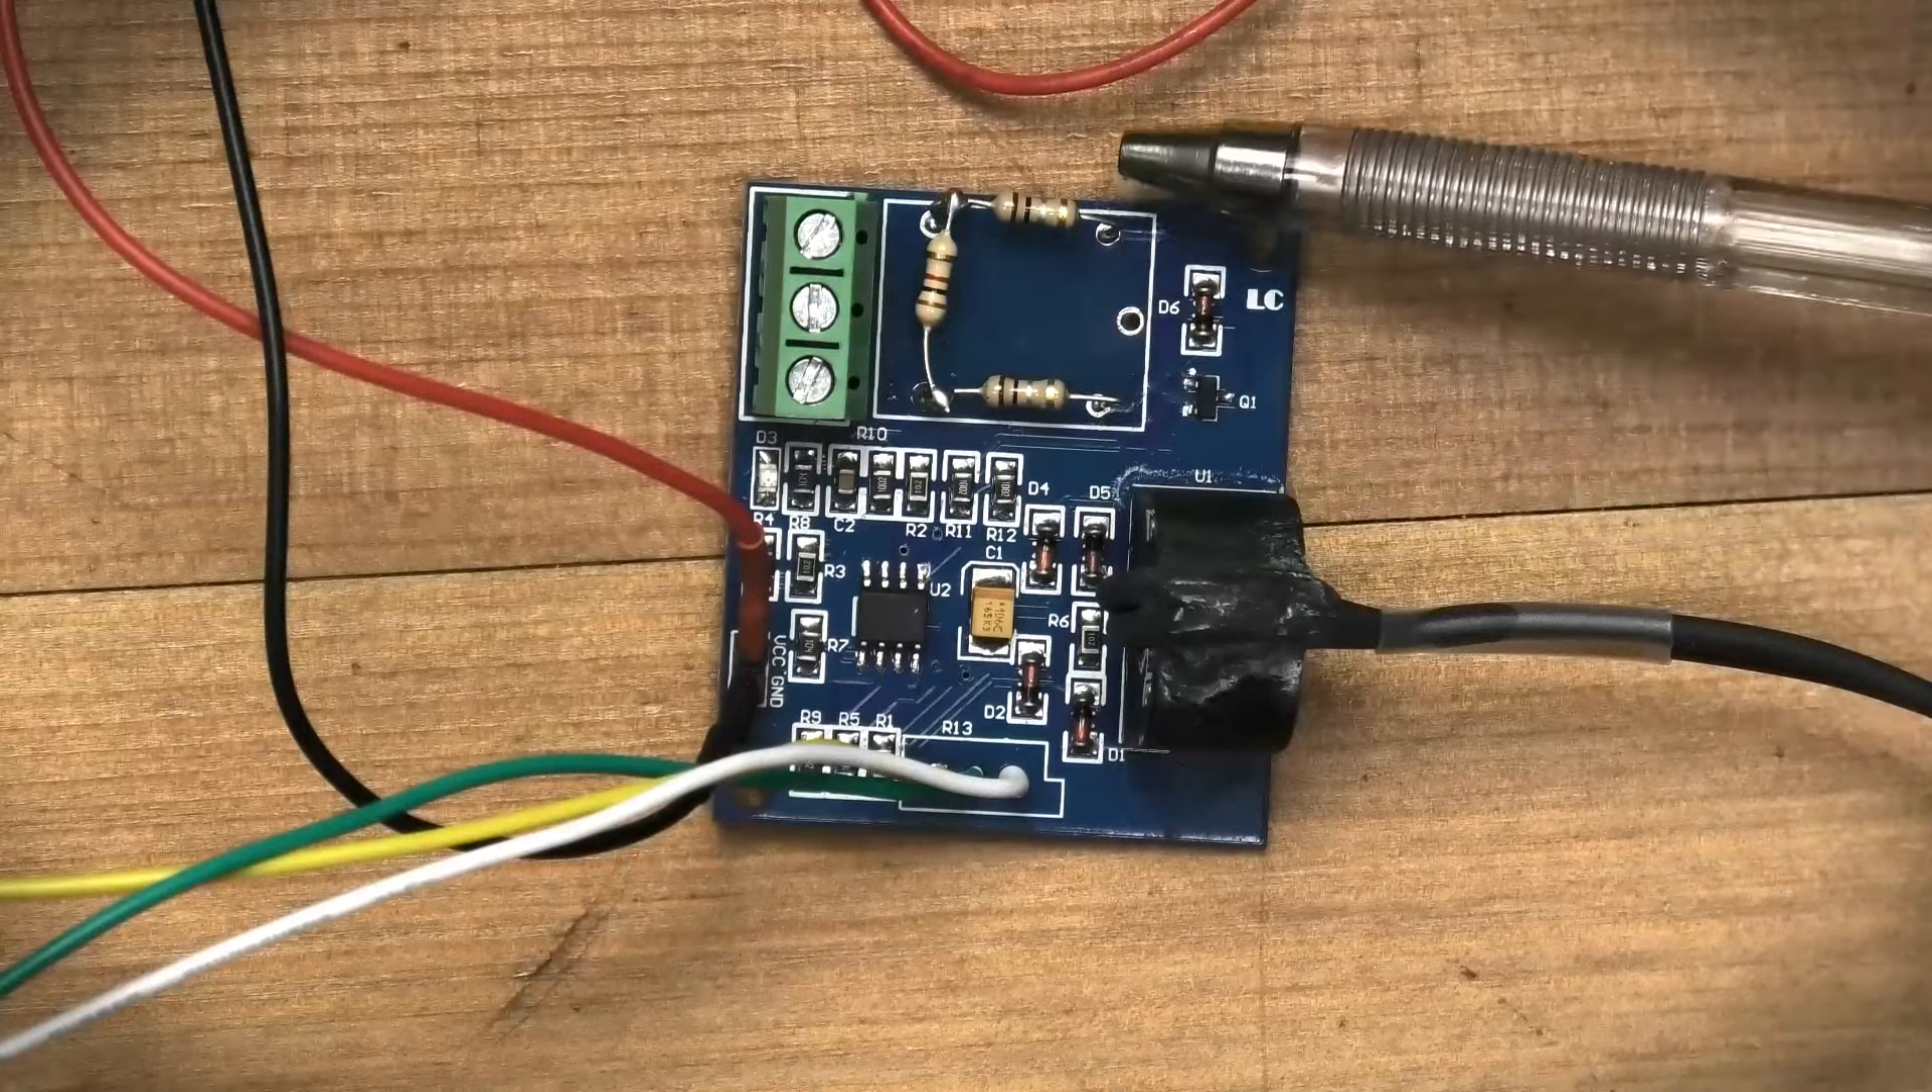Ho tolto il relè e poi vi ho messo queste queste resistenze qui che comunque sono da 0 1 ohm.